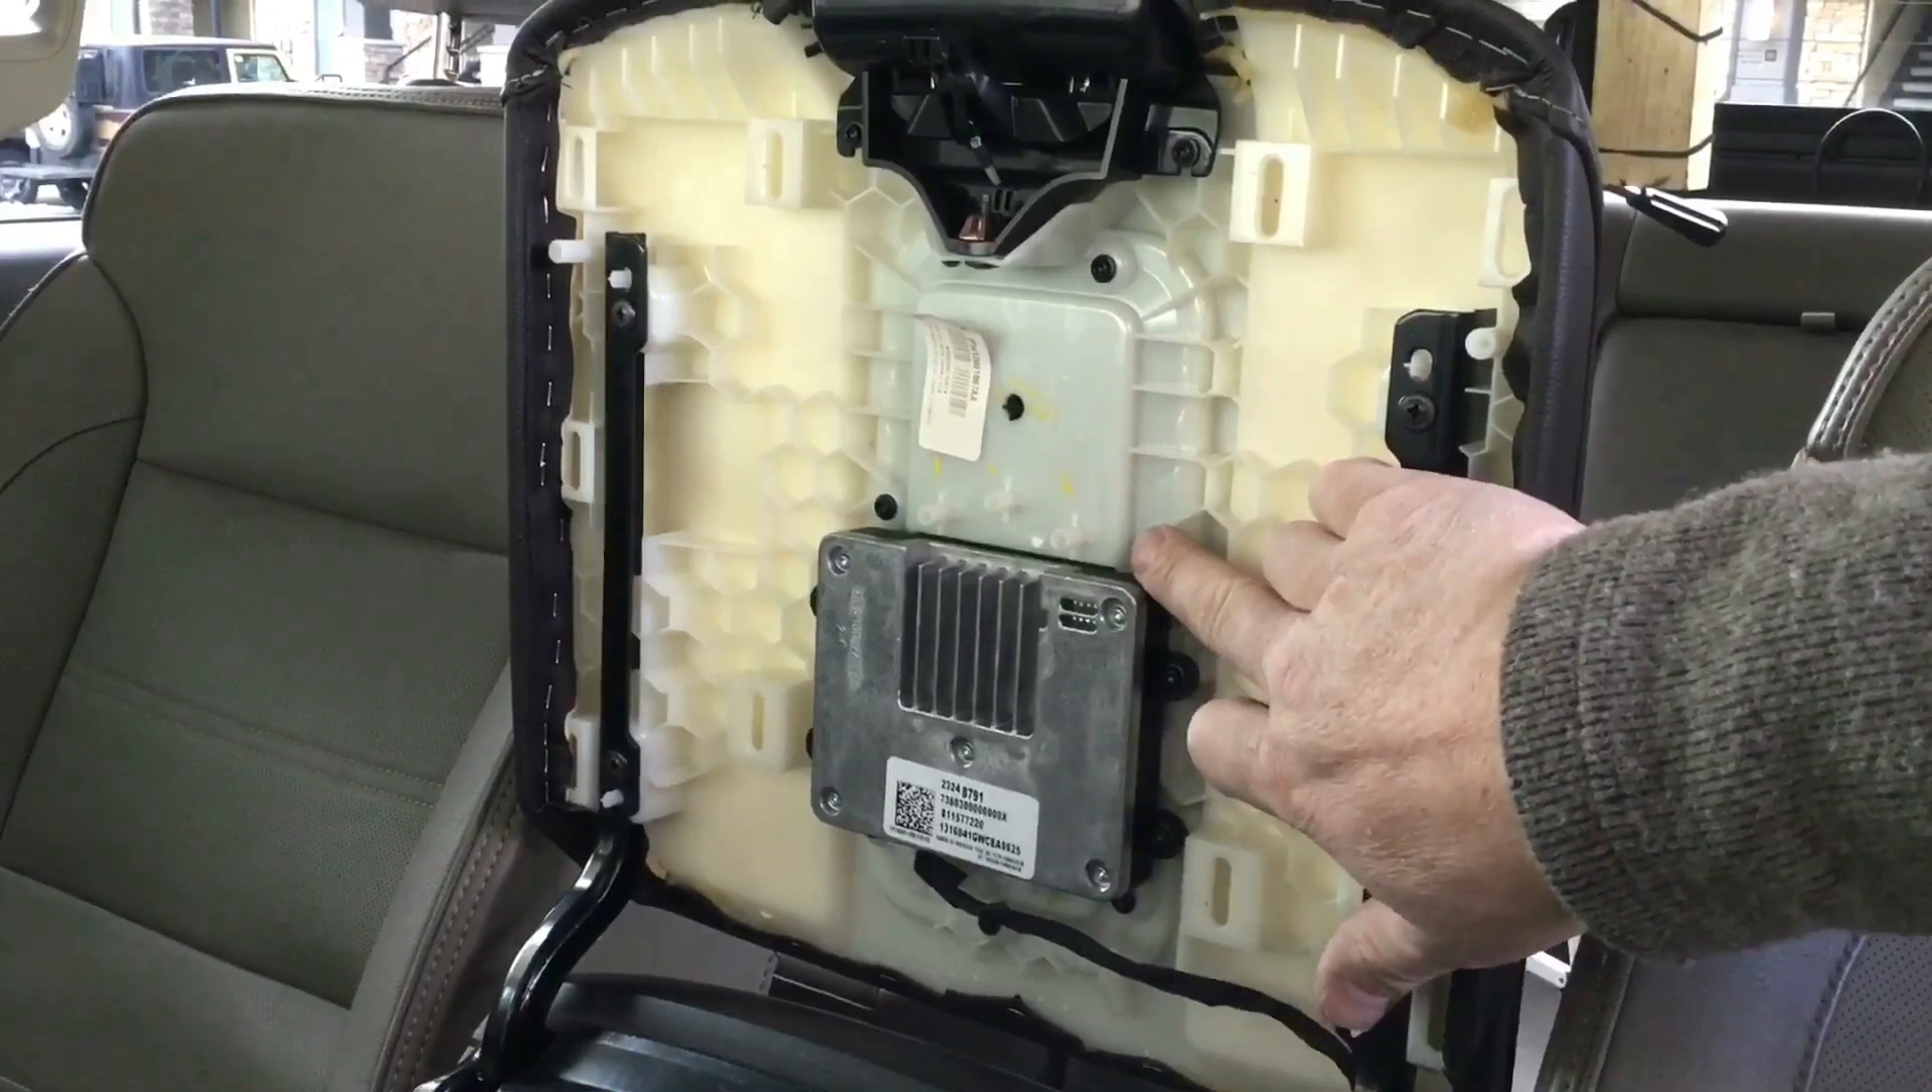Now you're left with four screws holding the charging module on.